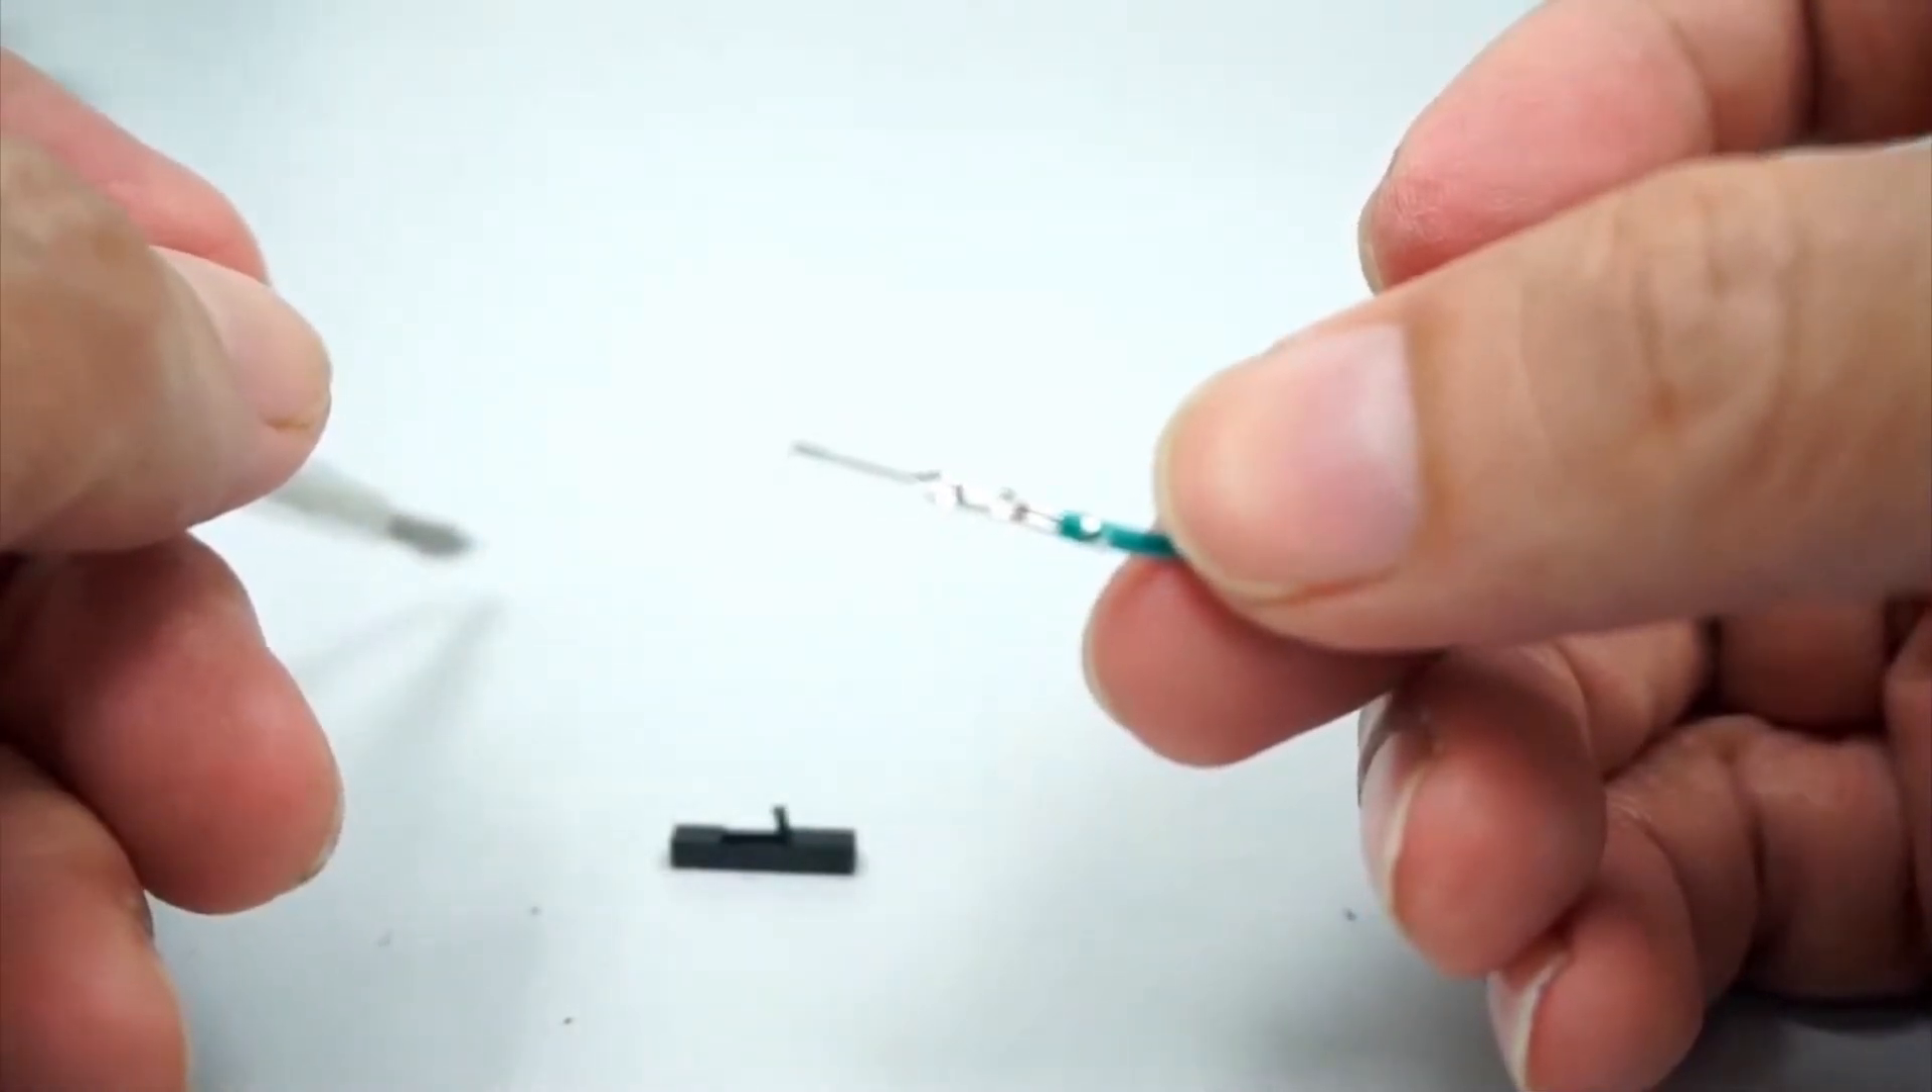So, this is one end of the jumper wire with the plastic casing removed.